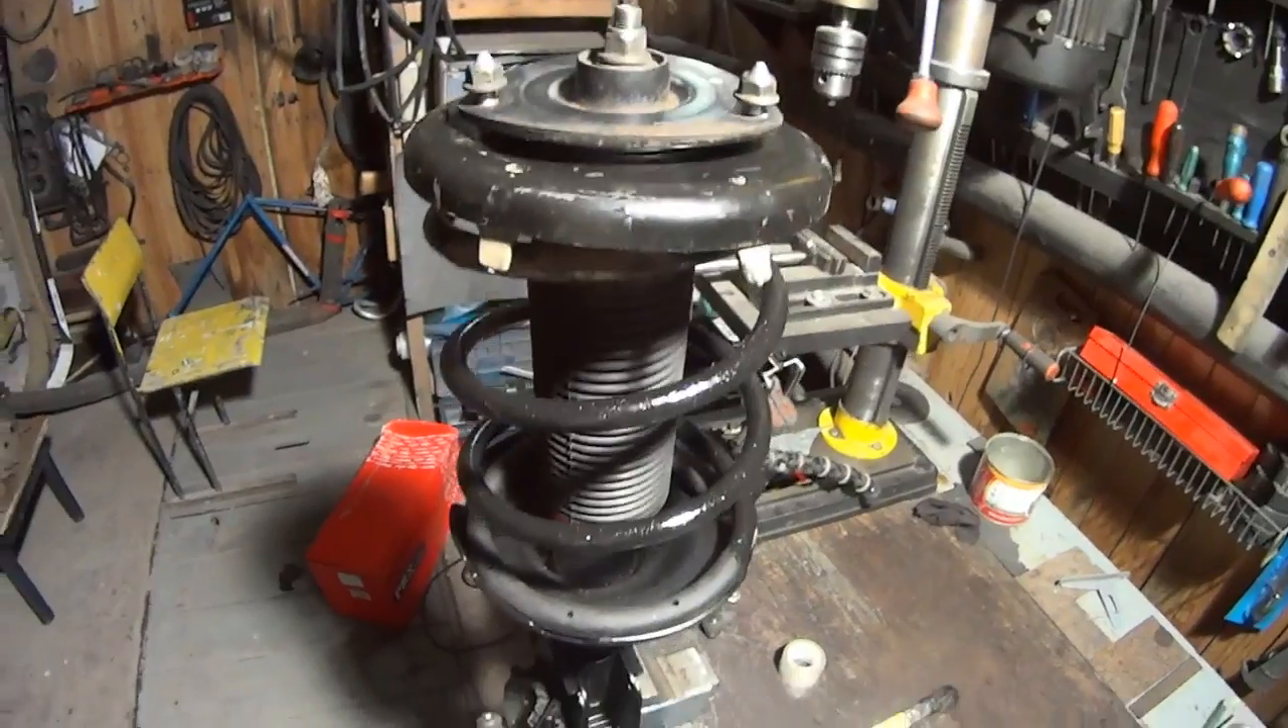Ну все наша стойка в сборе вот она стоит красивая новая можно сказать сейчас будем устанавливать на автомобиль.